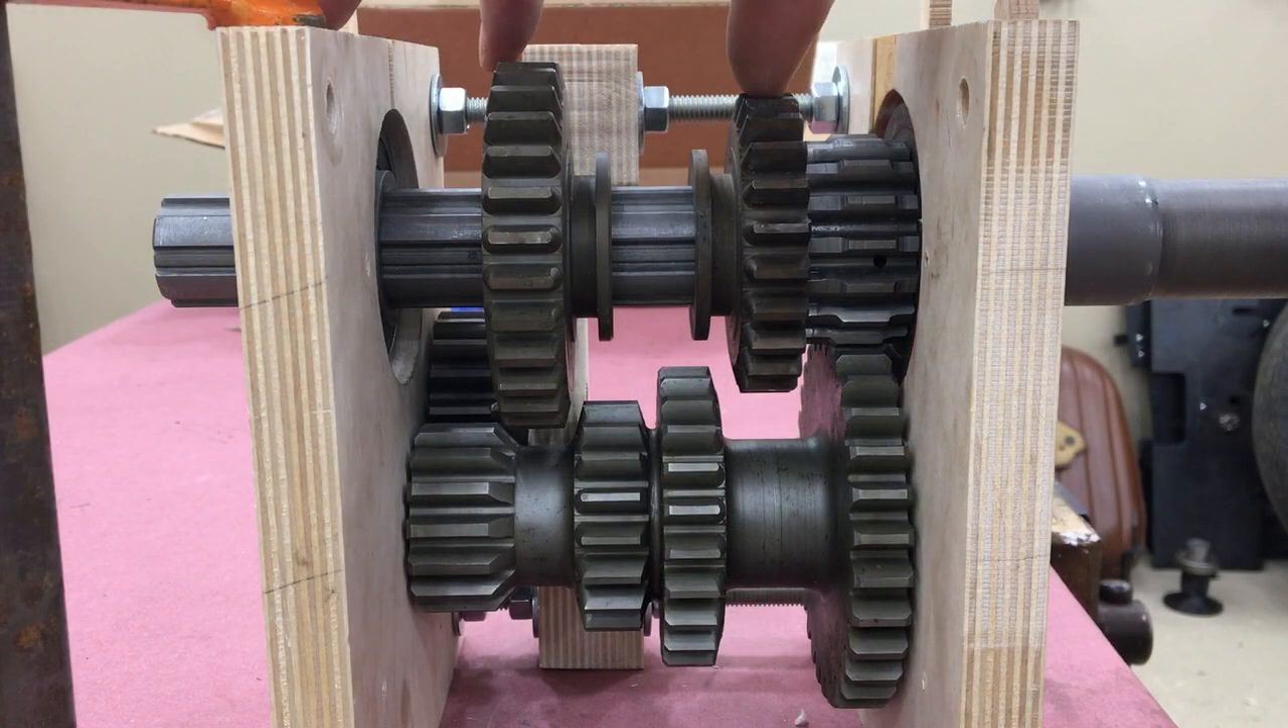We've got the main shaft in and the counter shaft in.